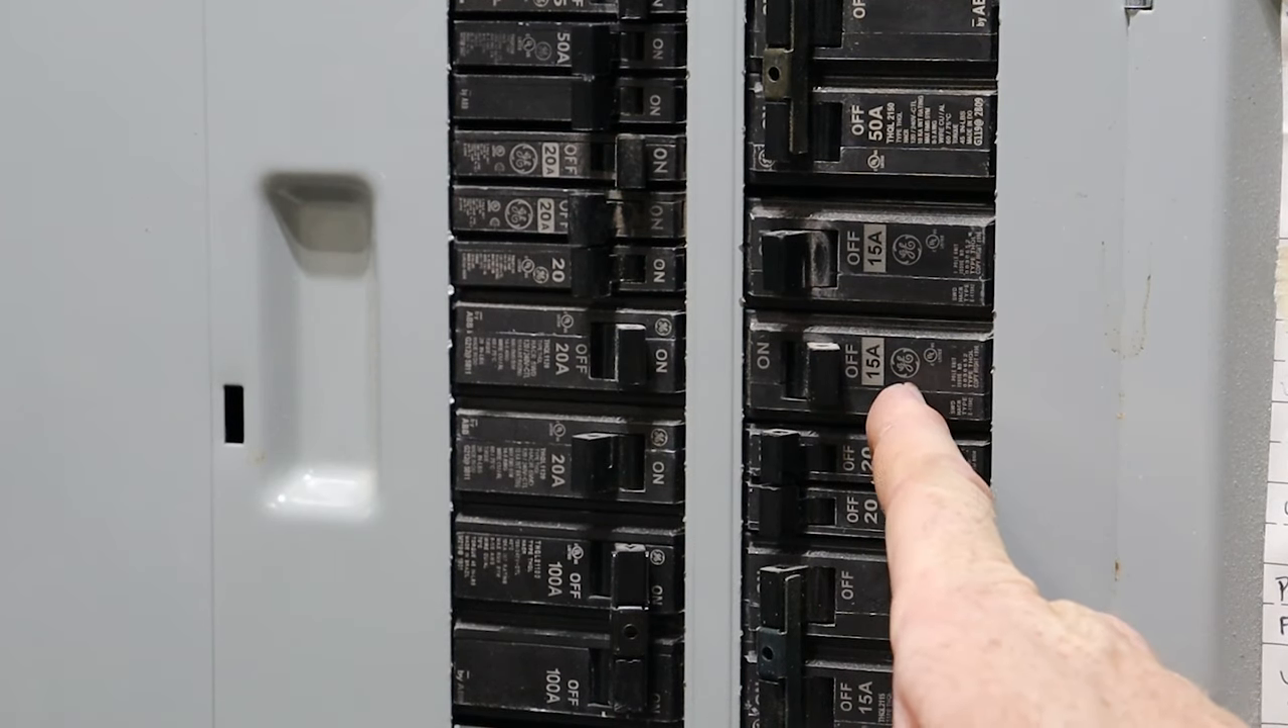So in my case I have my 15 amp breaker already in my sub panel.